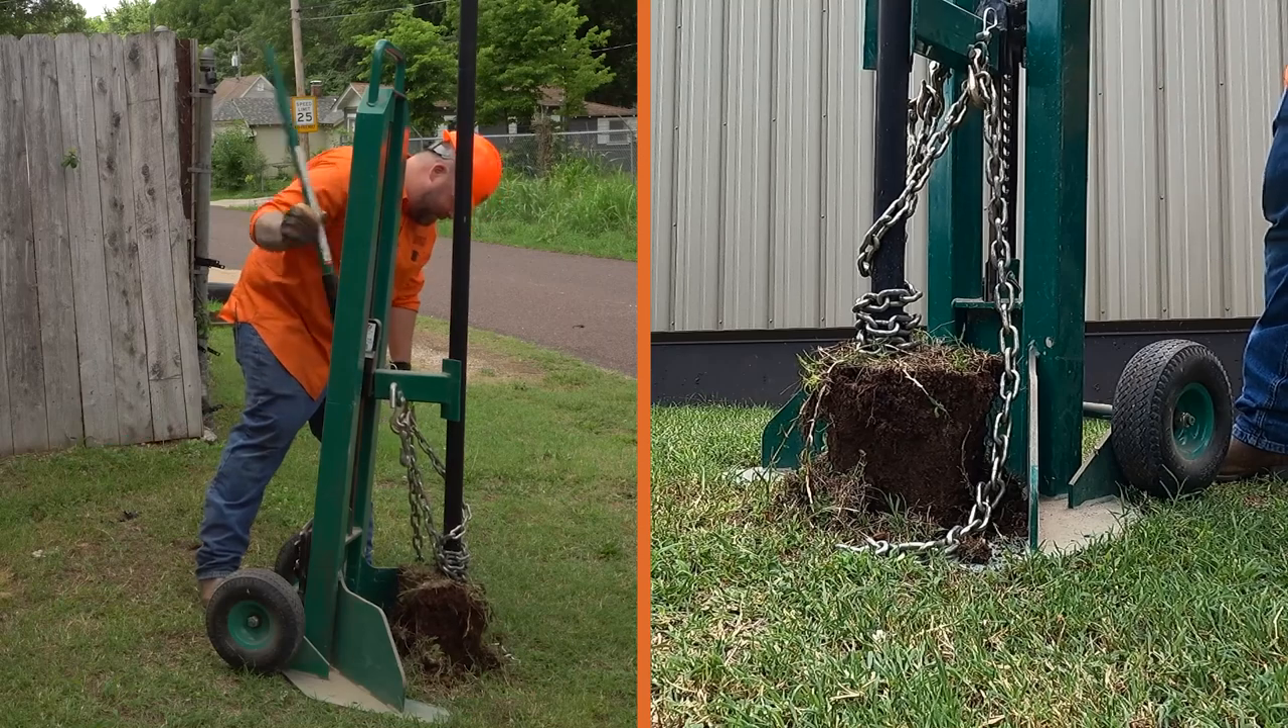I think we've got the post just about out of the ground.